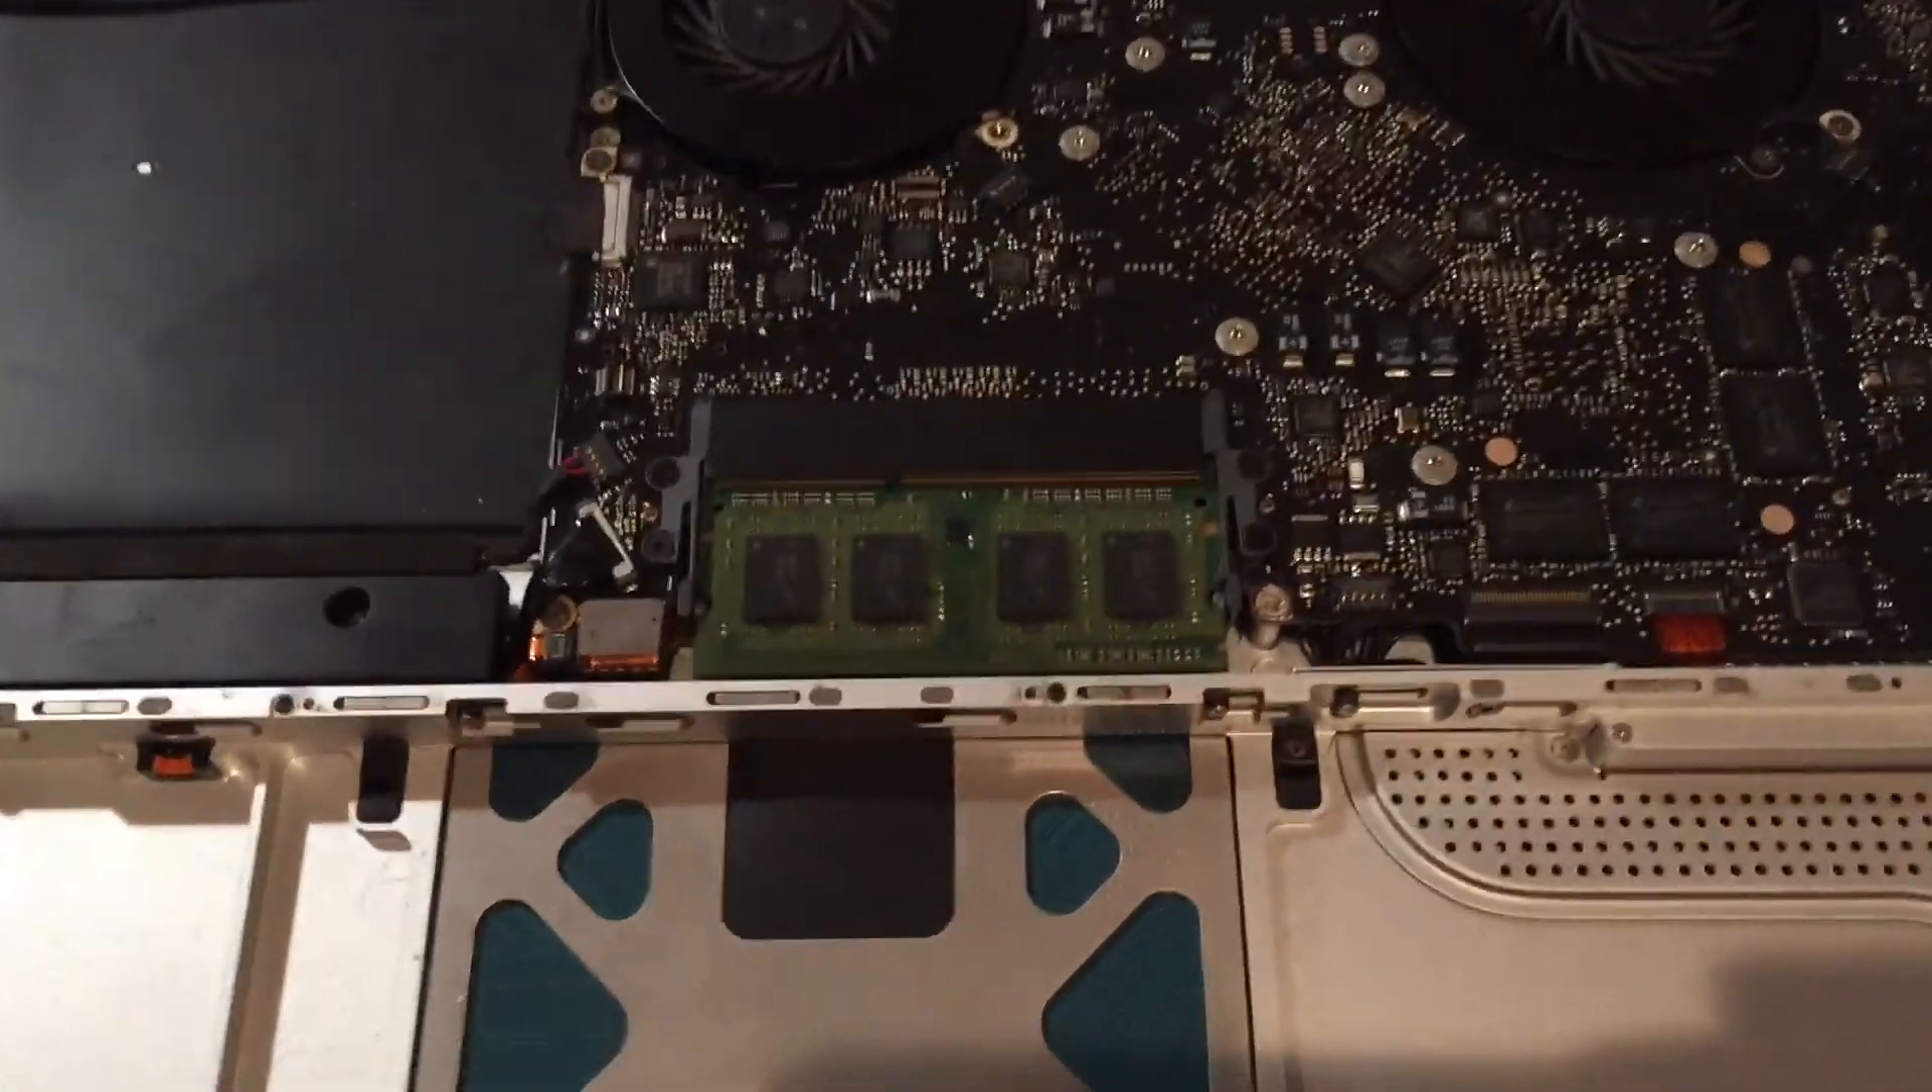So as you can see here, I've gotten the board installed in the chassis.